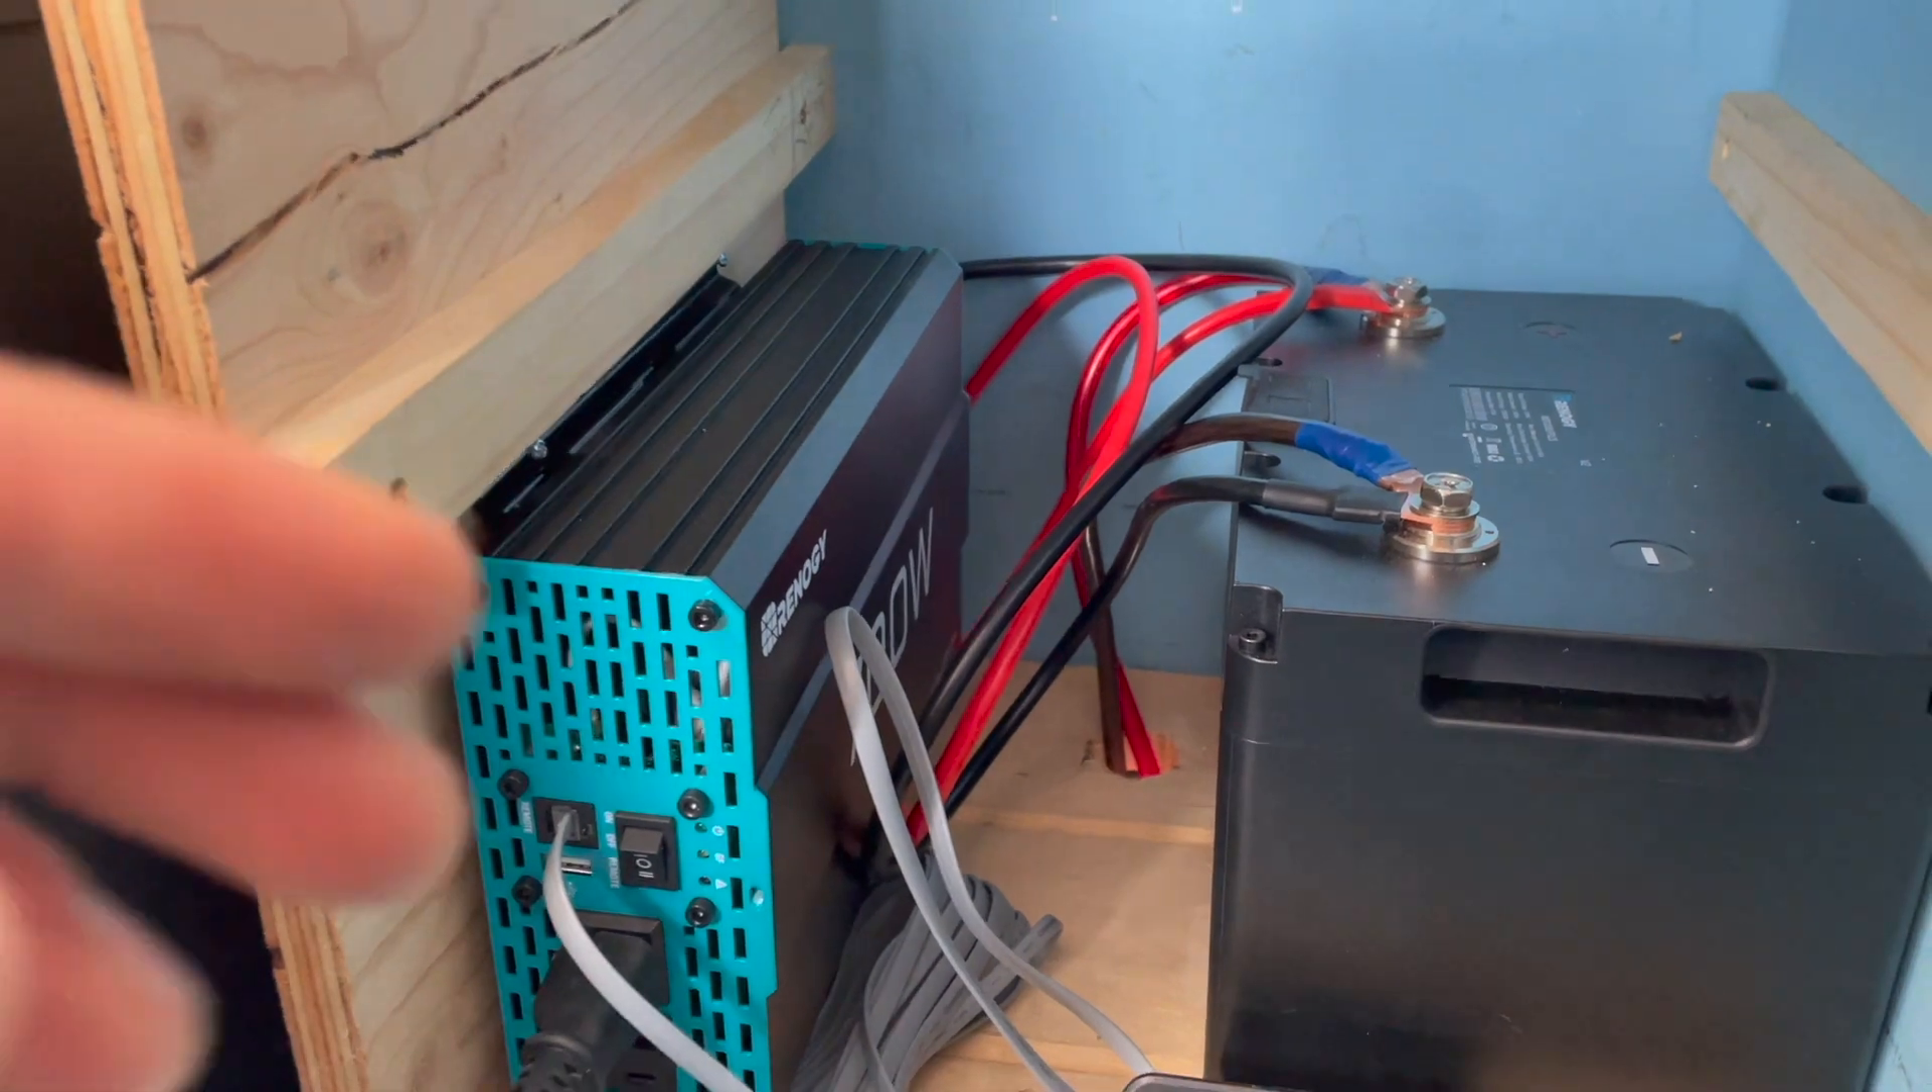The battery is hooked up. The inverter is hooked up.